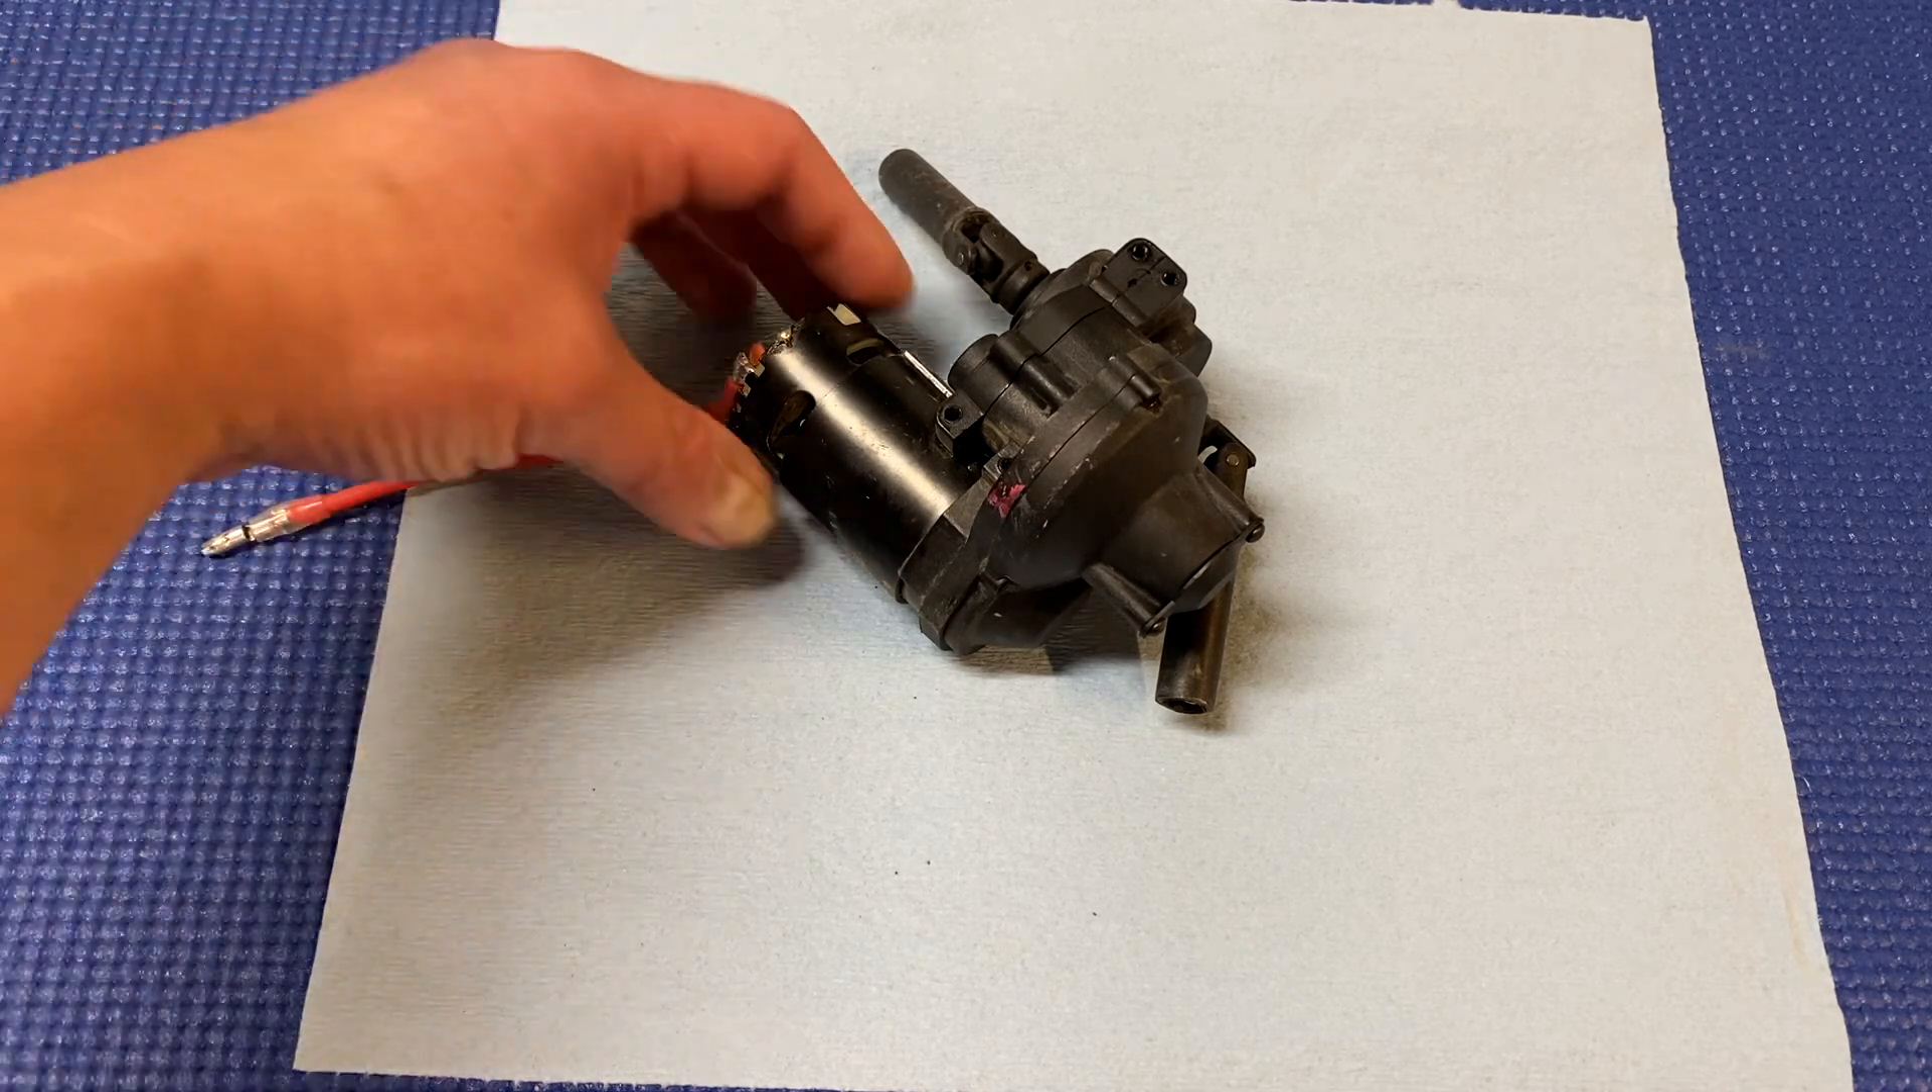Okay we've got the transmission out of the car and now it's time to take a look at one of the great mysteries of RC and that is how do these transmissions work?